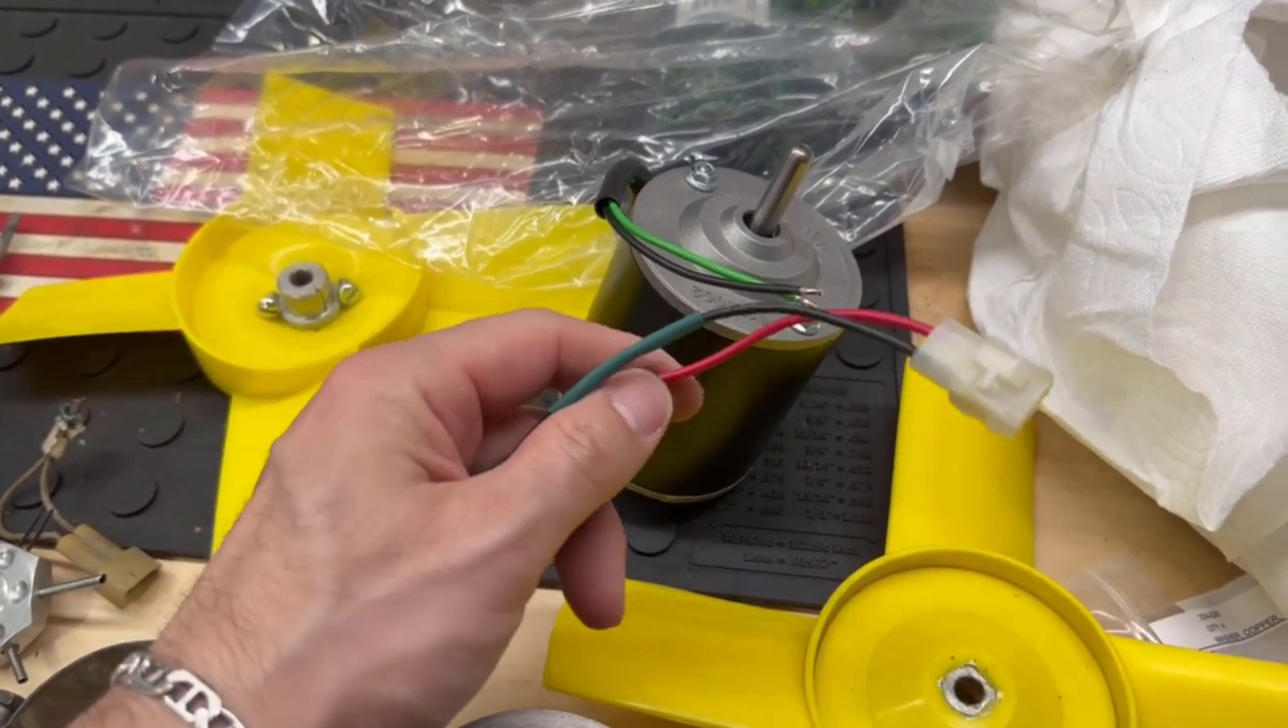What I'm doing is I'm getting new connectors and soldering them on. I haven't finished heat shrinking this one, so I can show you what I'm doing.